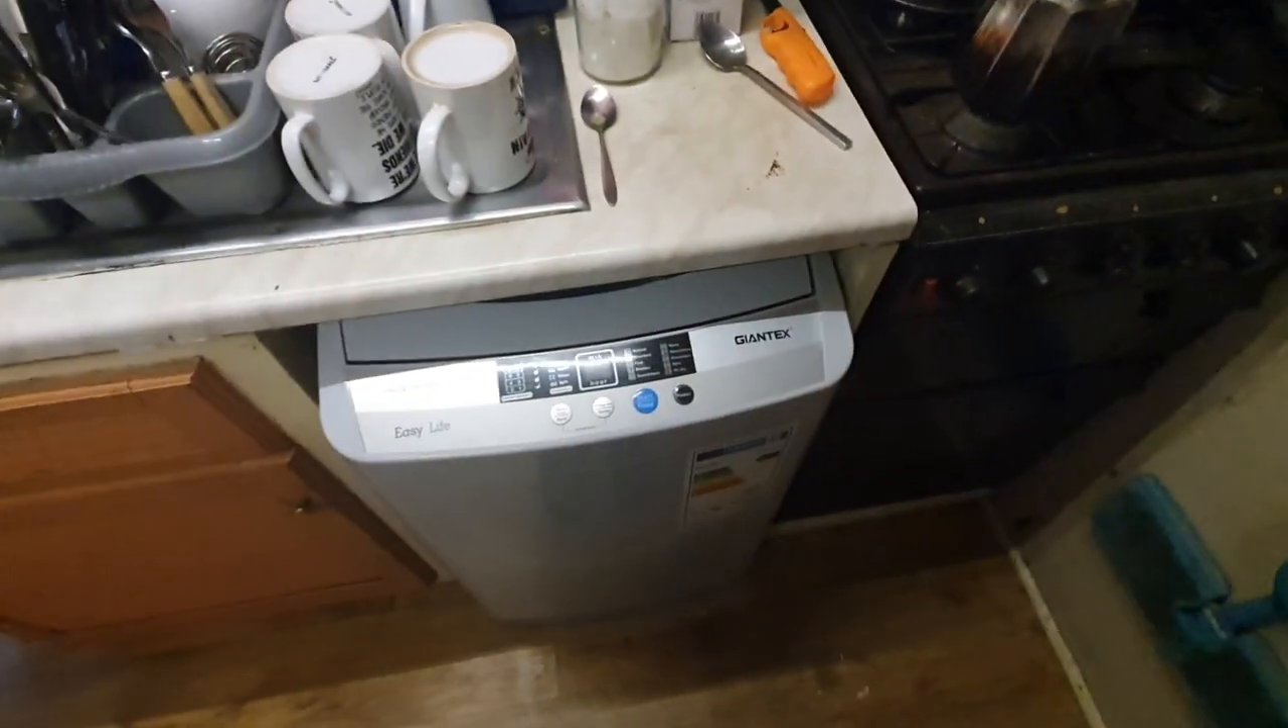I can still slide it in, you know, it slides in relatively easily, sticks out a little bit.